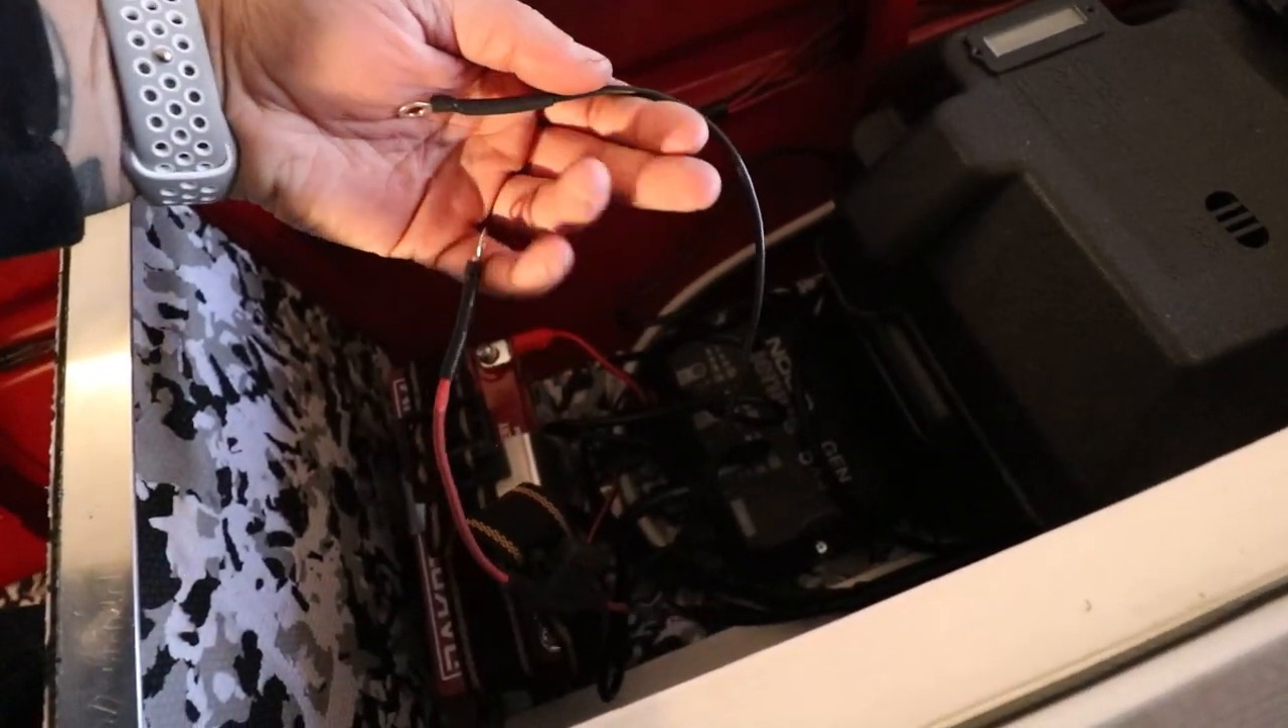So i didn't hook up those wires yet but every time i get in the boat and want to use live scope i'll have to plug these in.